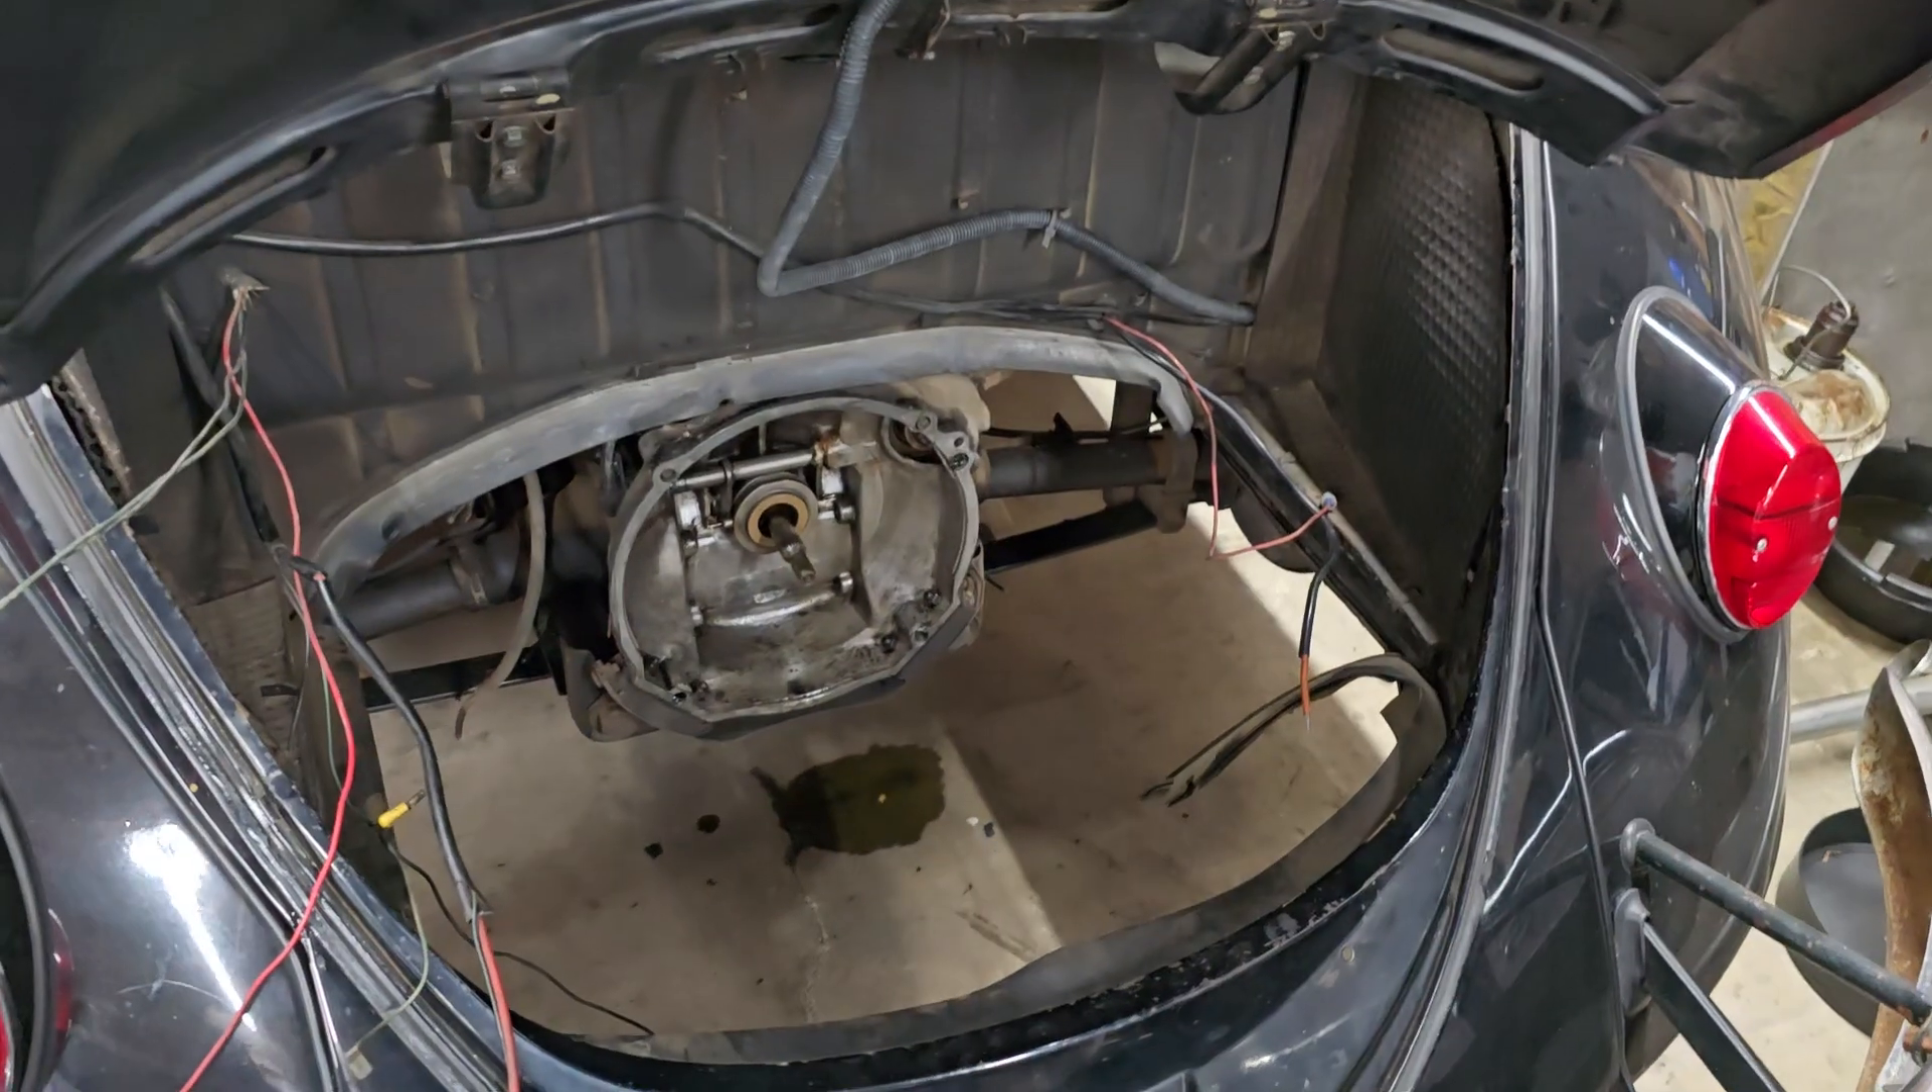And what Jacob did was he finished pulling the motor on the 63 rag top.